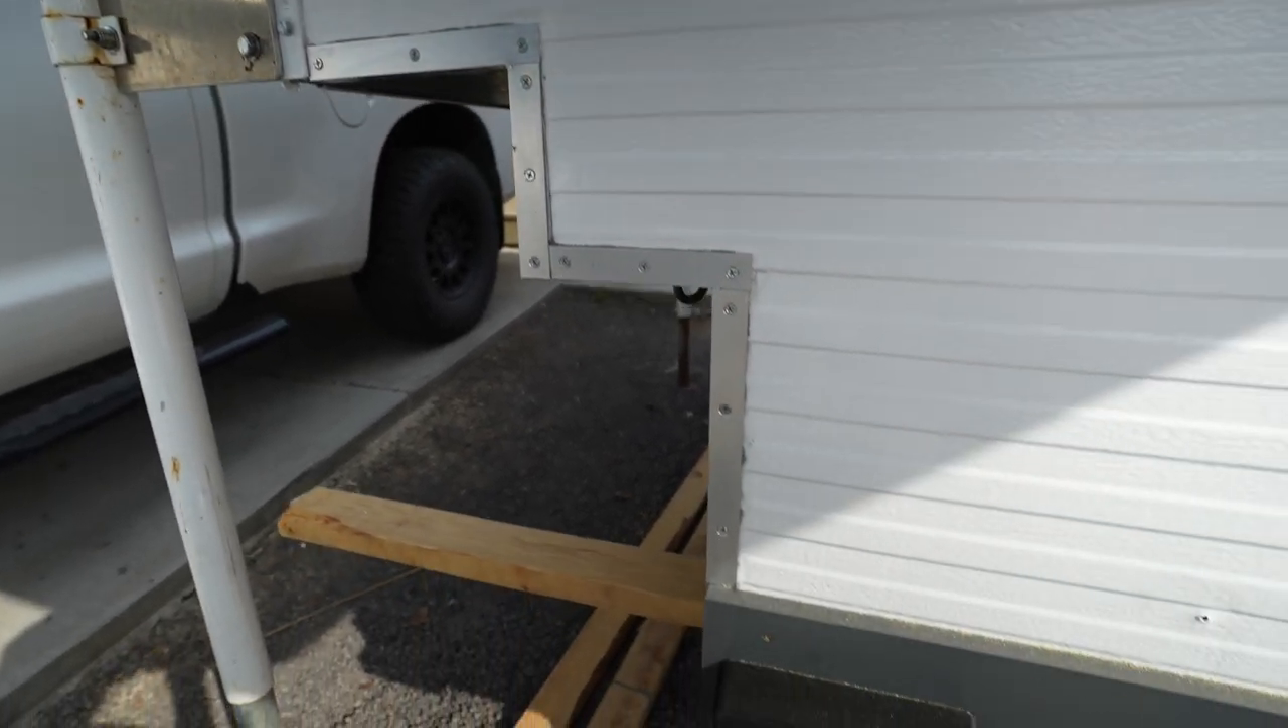So, this is what the front of the camper looks like. All trimmed out with the aluminum.